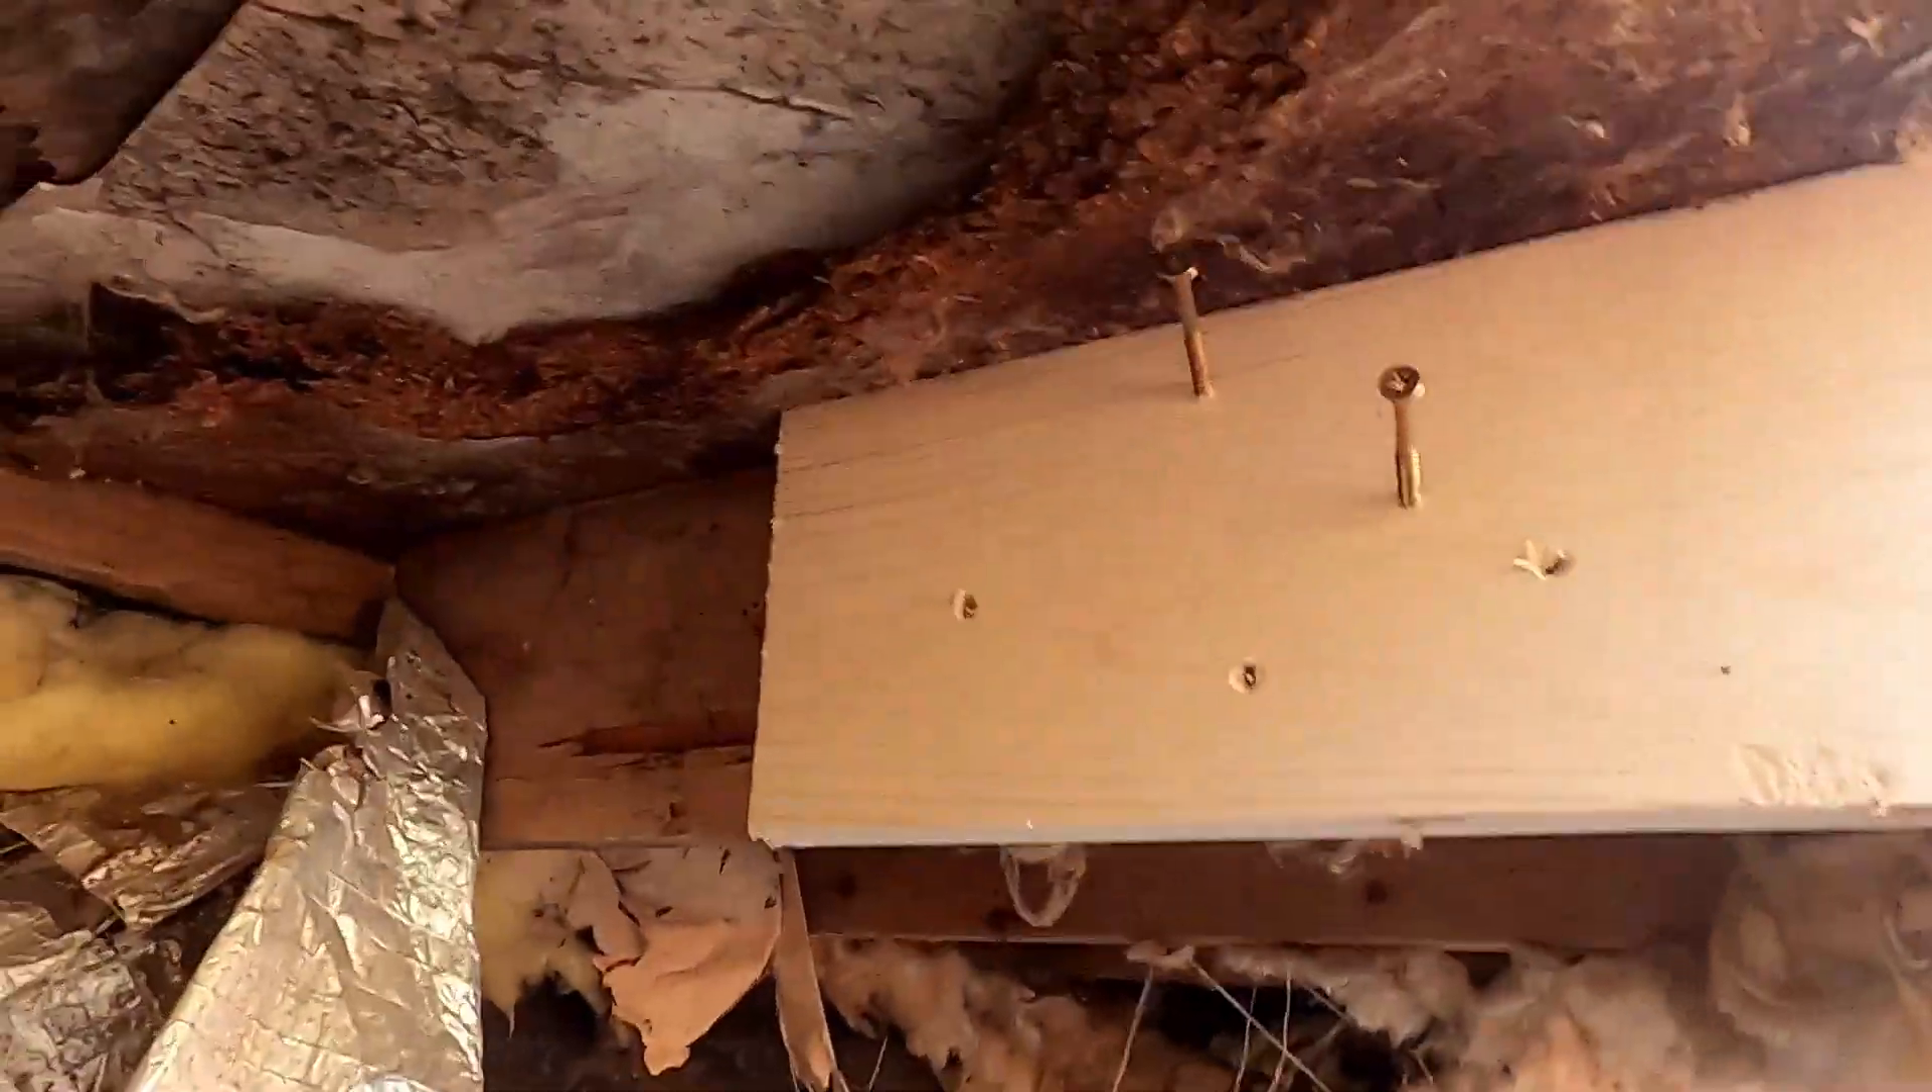You can see i didn't get that screw all the way in.